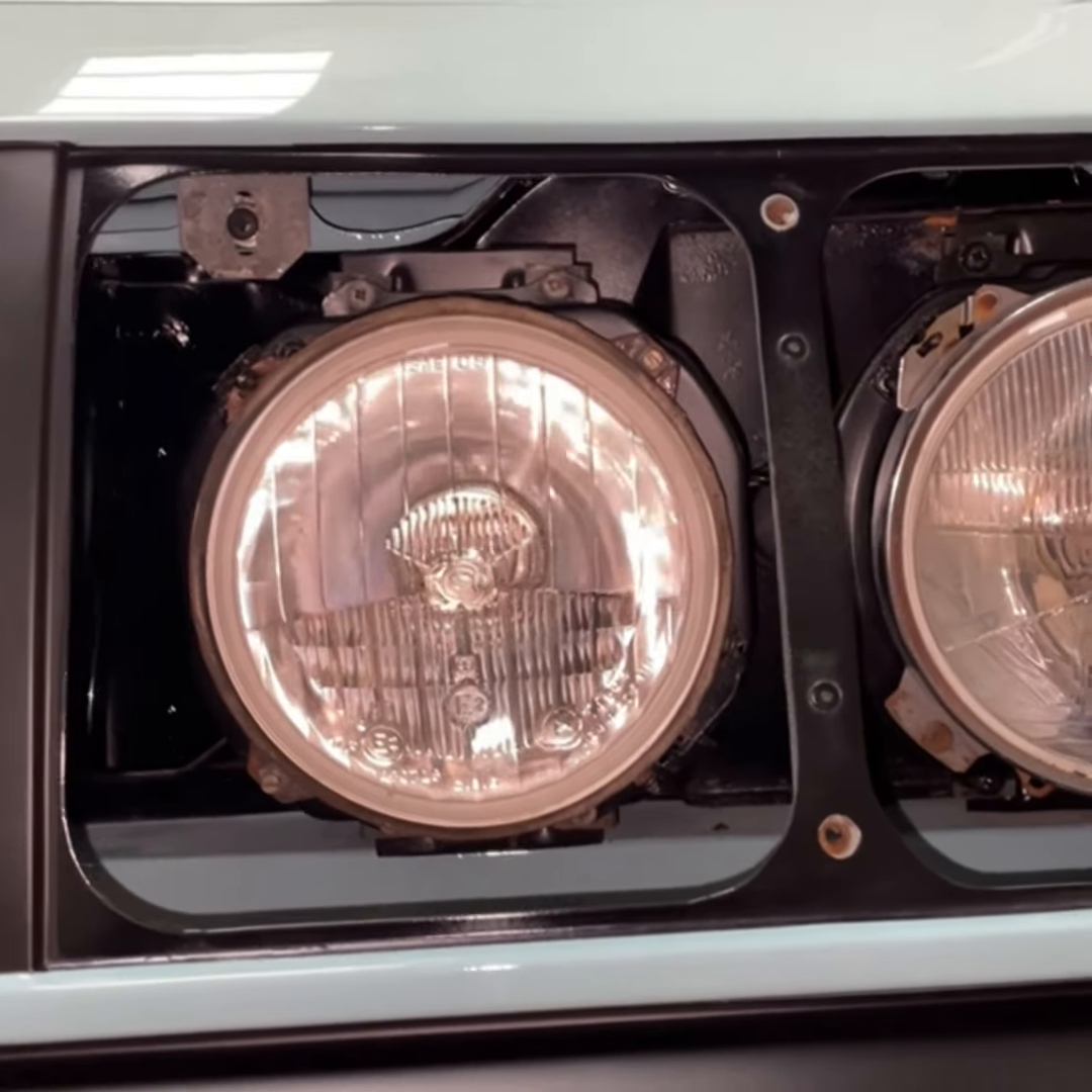You can actually see the headlights really close to the bottom here big gap up top.